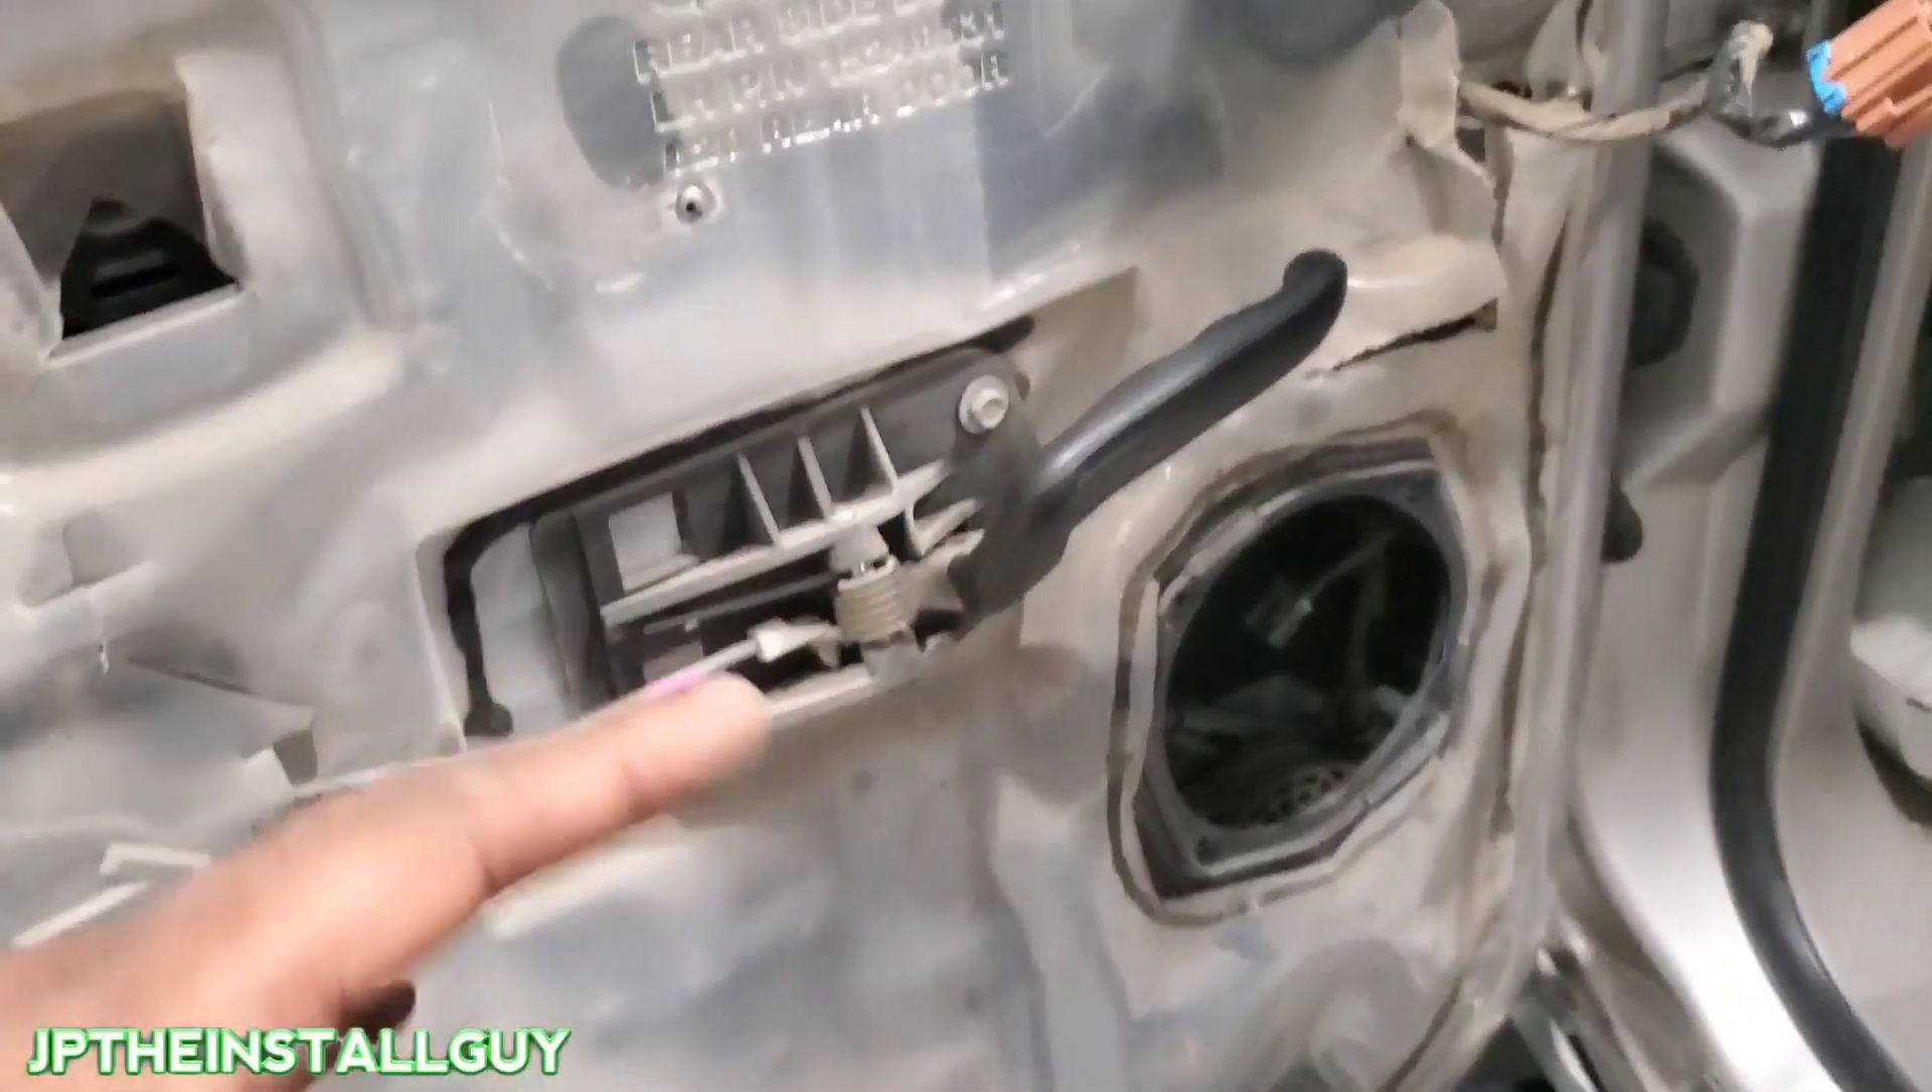So we've already uh took the front door panel off we've taken the rear door panel off.